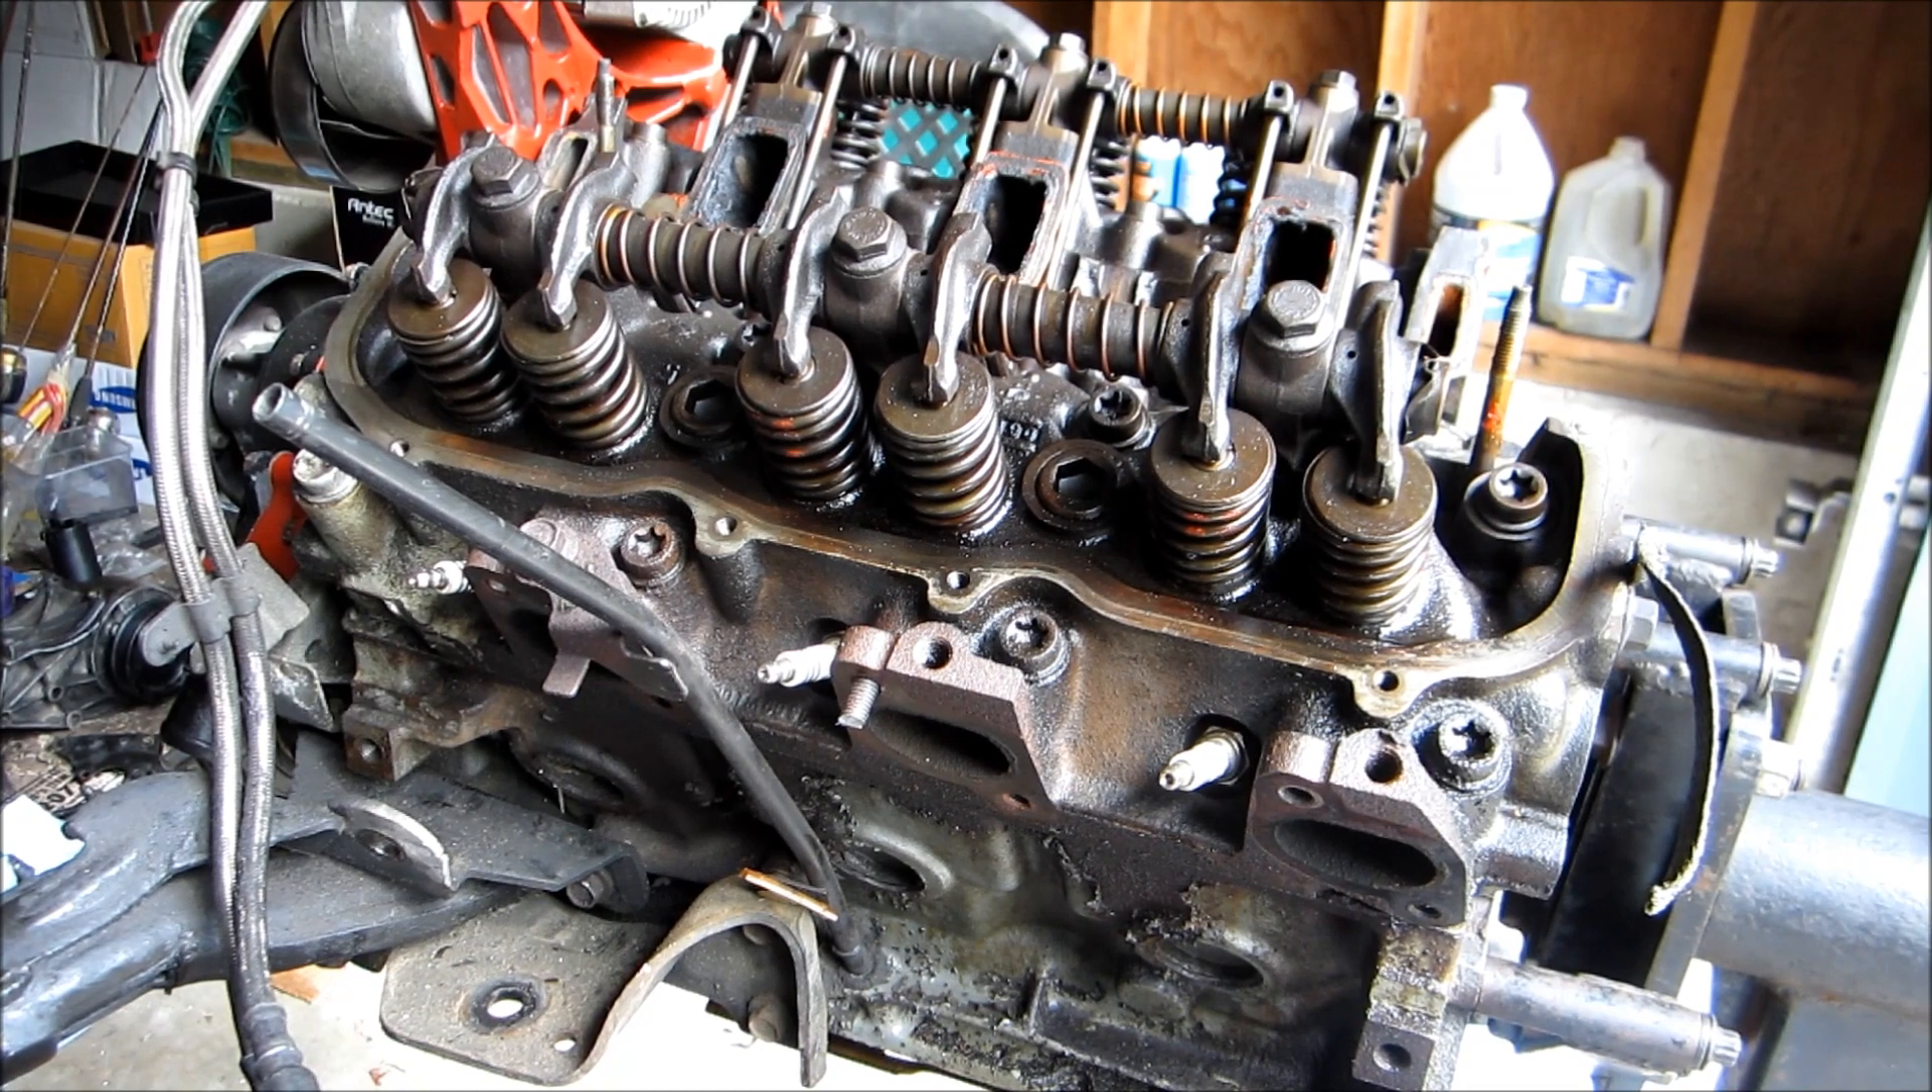We have just the cylinder heads left to take off.